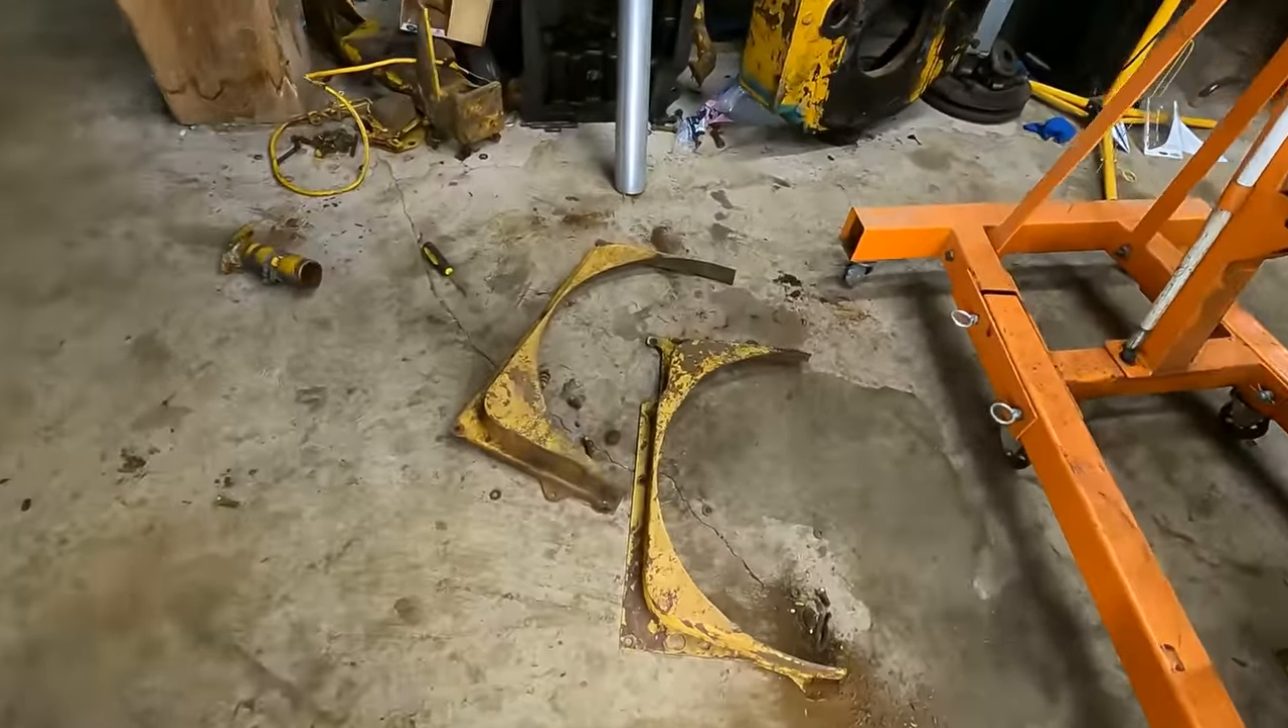I already took the fan shroud off.